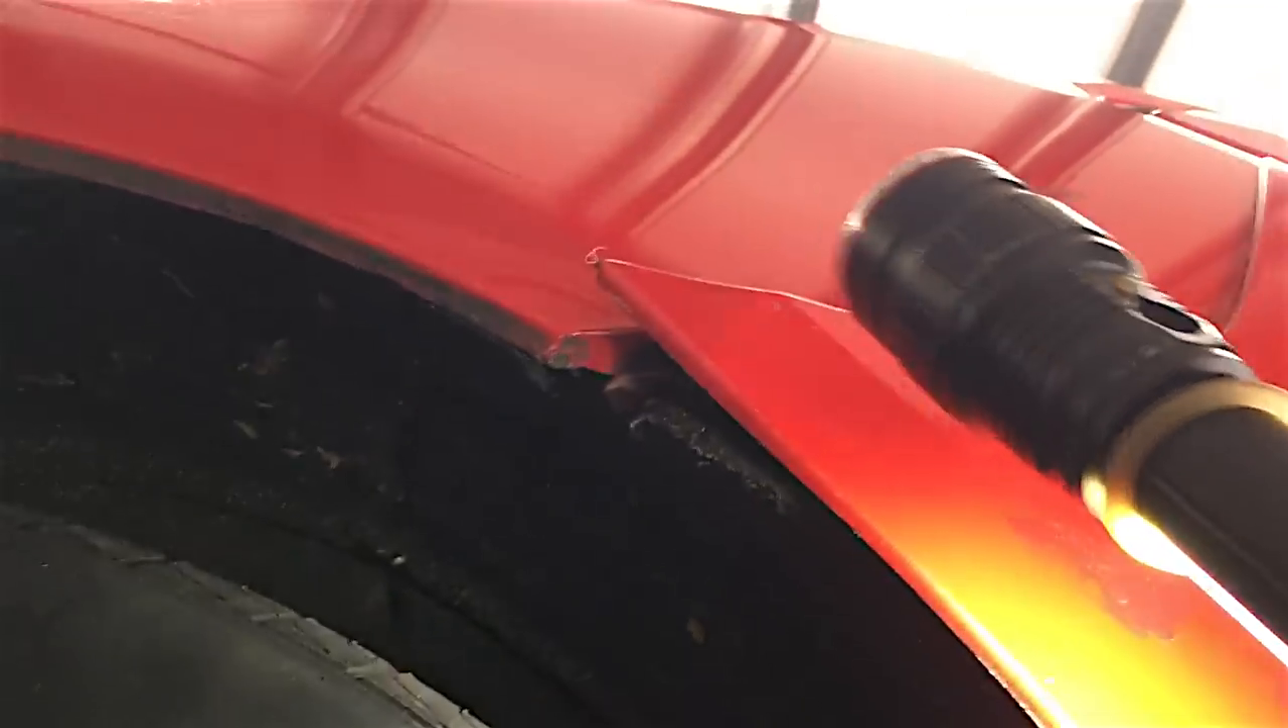You've got a bit of rear bumper there sticking out so that's going to need fixing back into place.